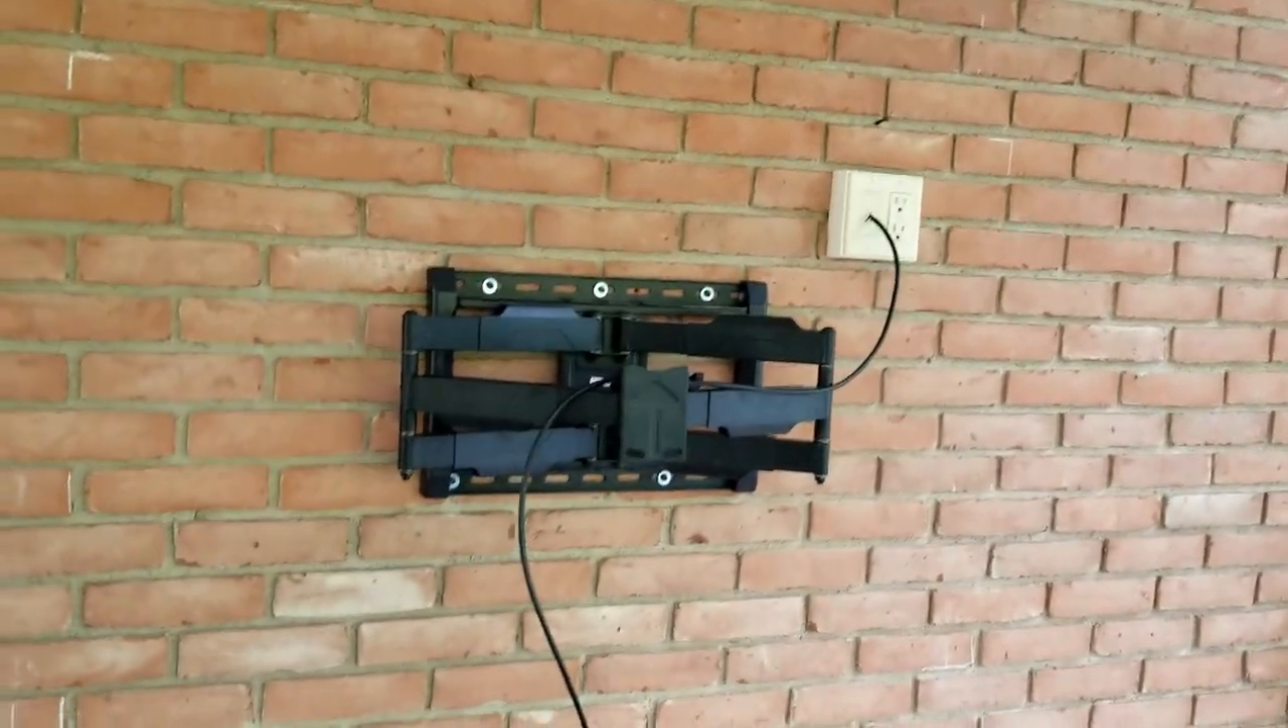We've got the outlet box on and the HDMI cable. We've got the bracket mounted on the wall.